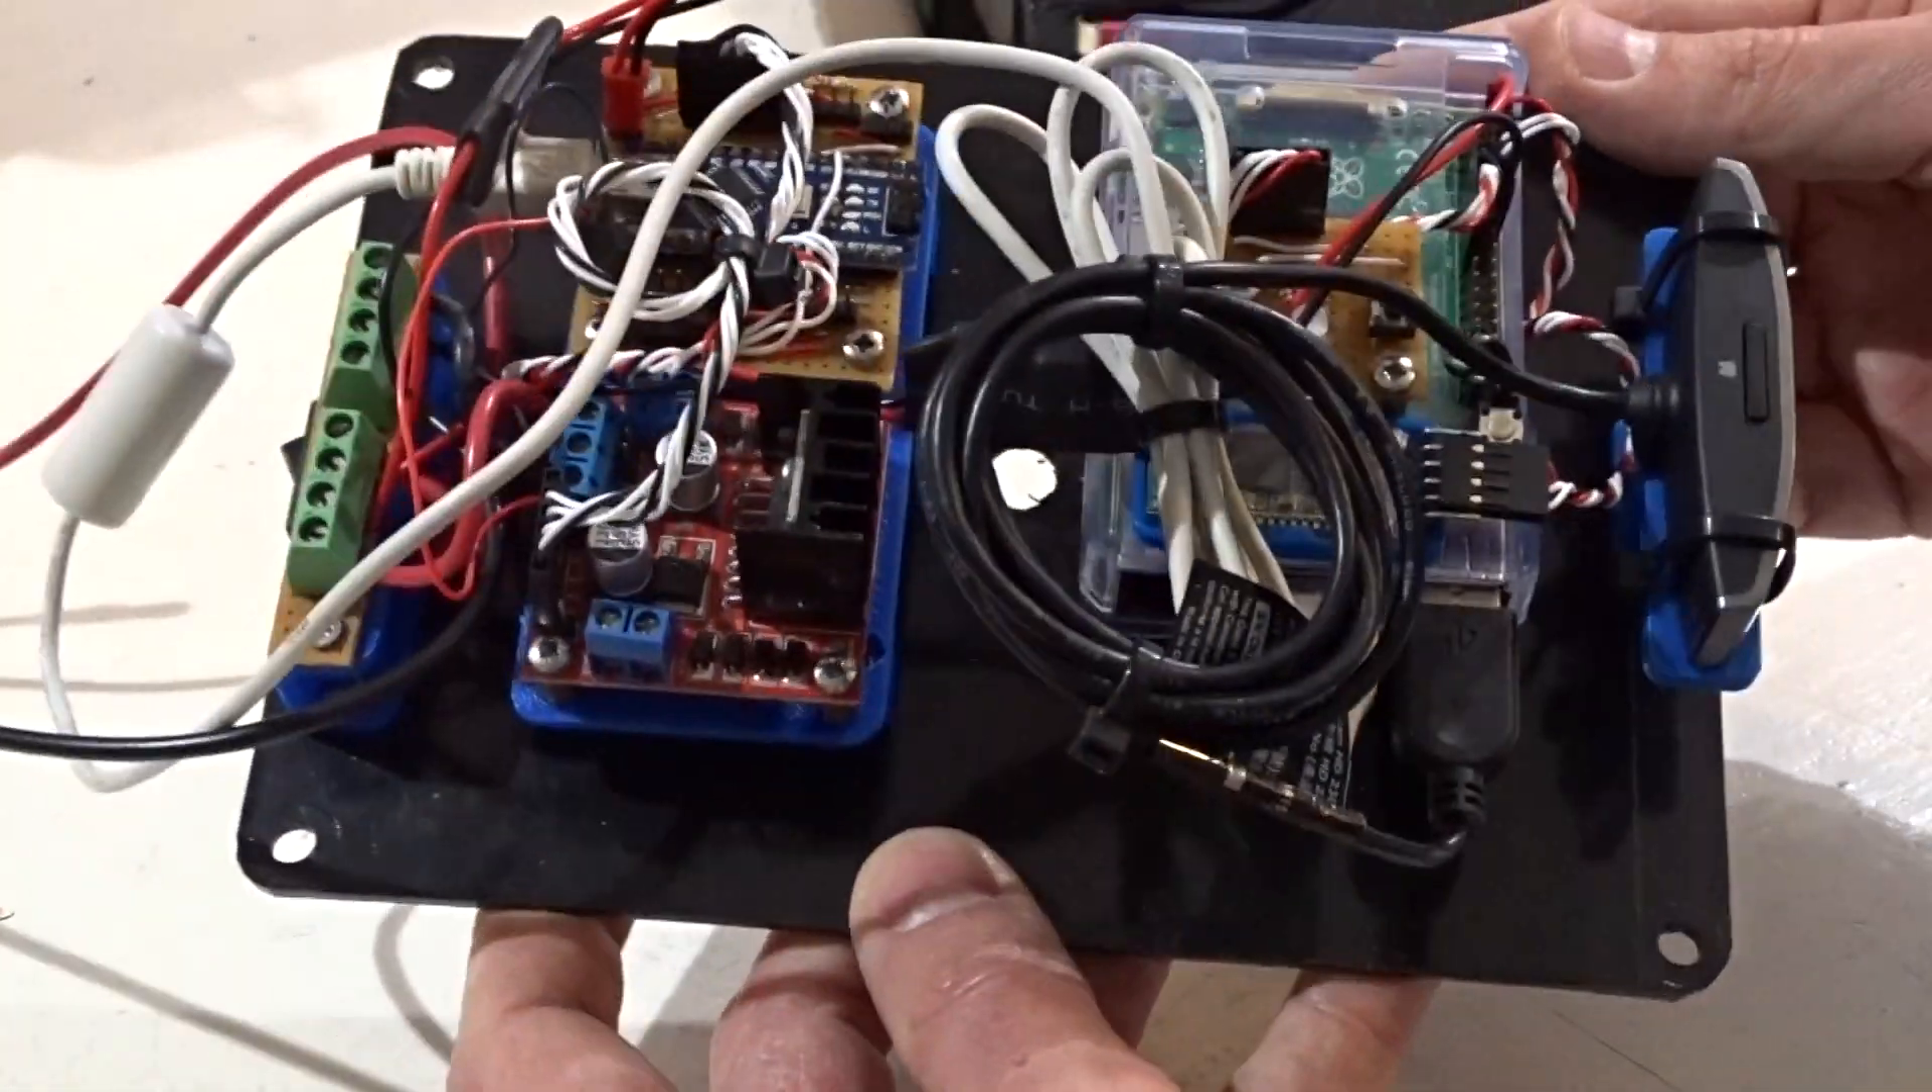So I've mounted all the electronic components onto the top plate of the robot.